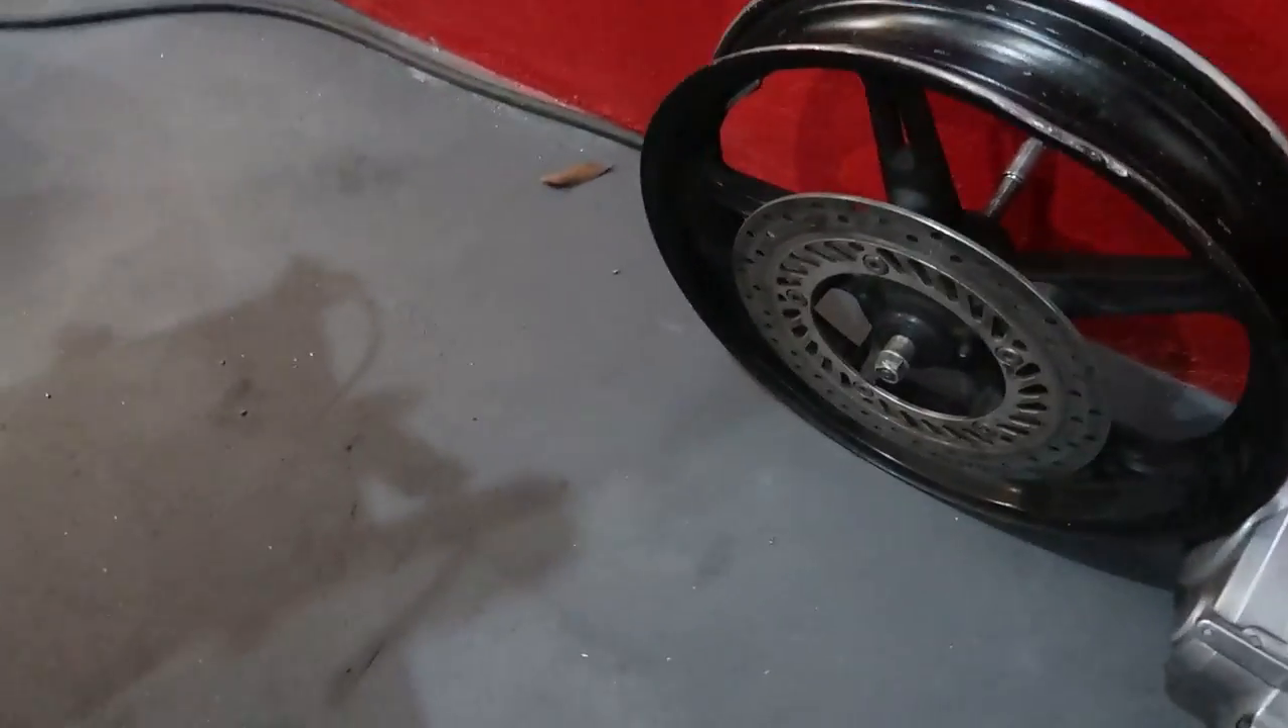A gente ainda não colocou a roda dianteira porque tá faltando pneu.